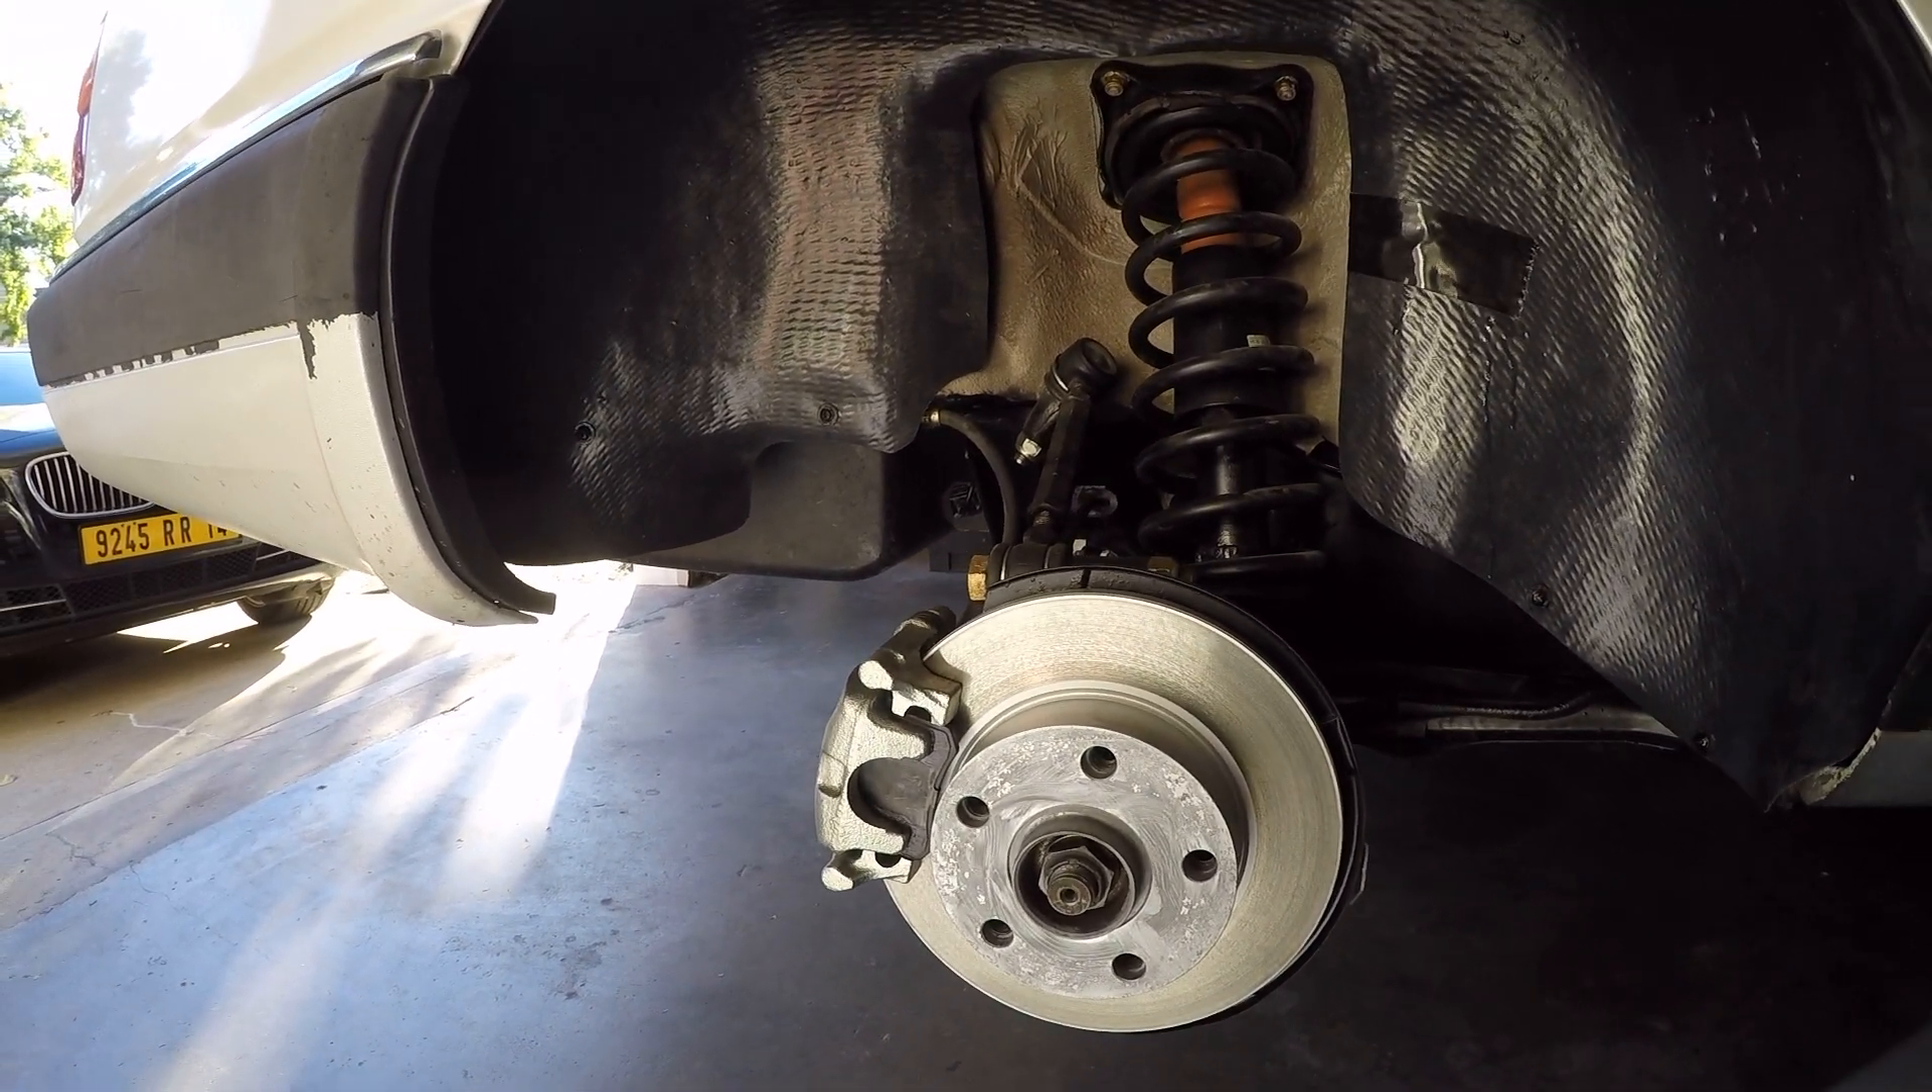Now keen eyes will also notice another difference back here. The wheel well liner is now in place.